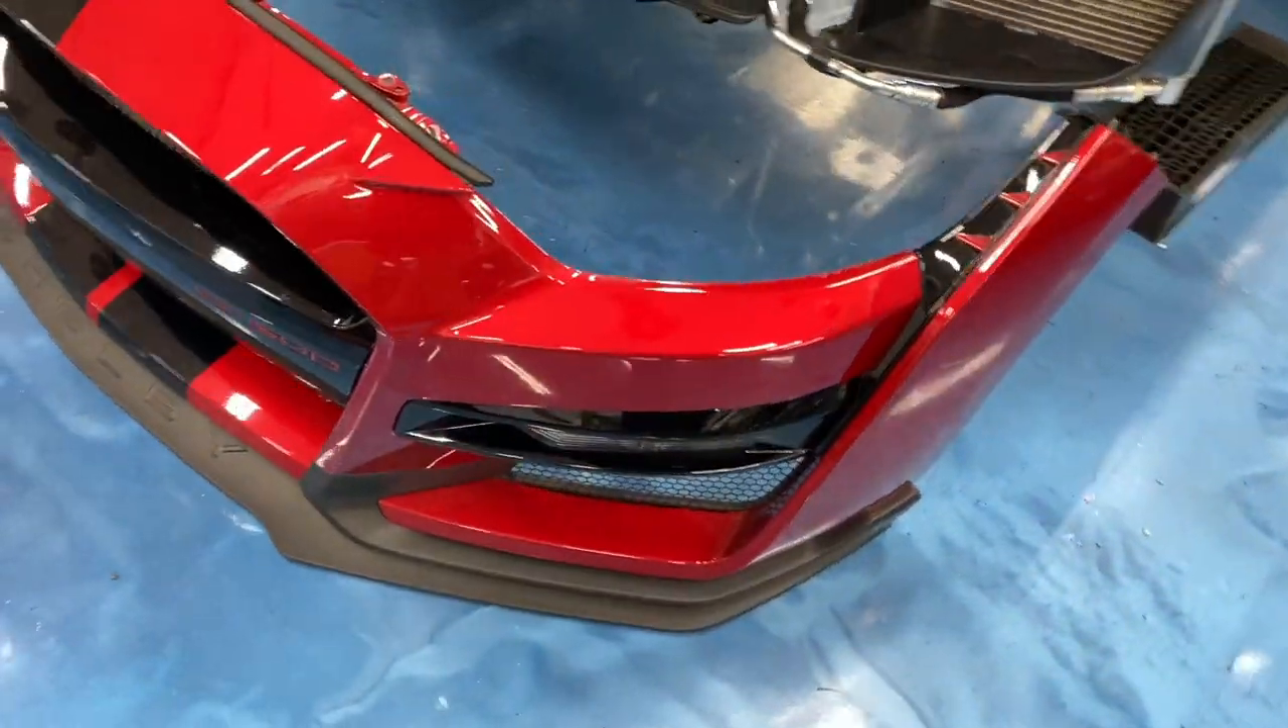There we go front fascia is removed.